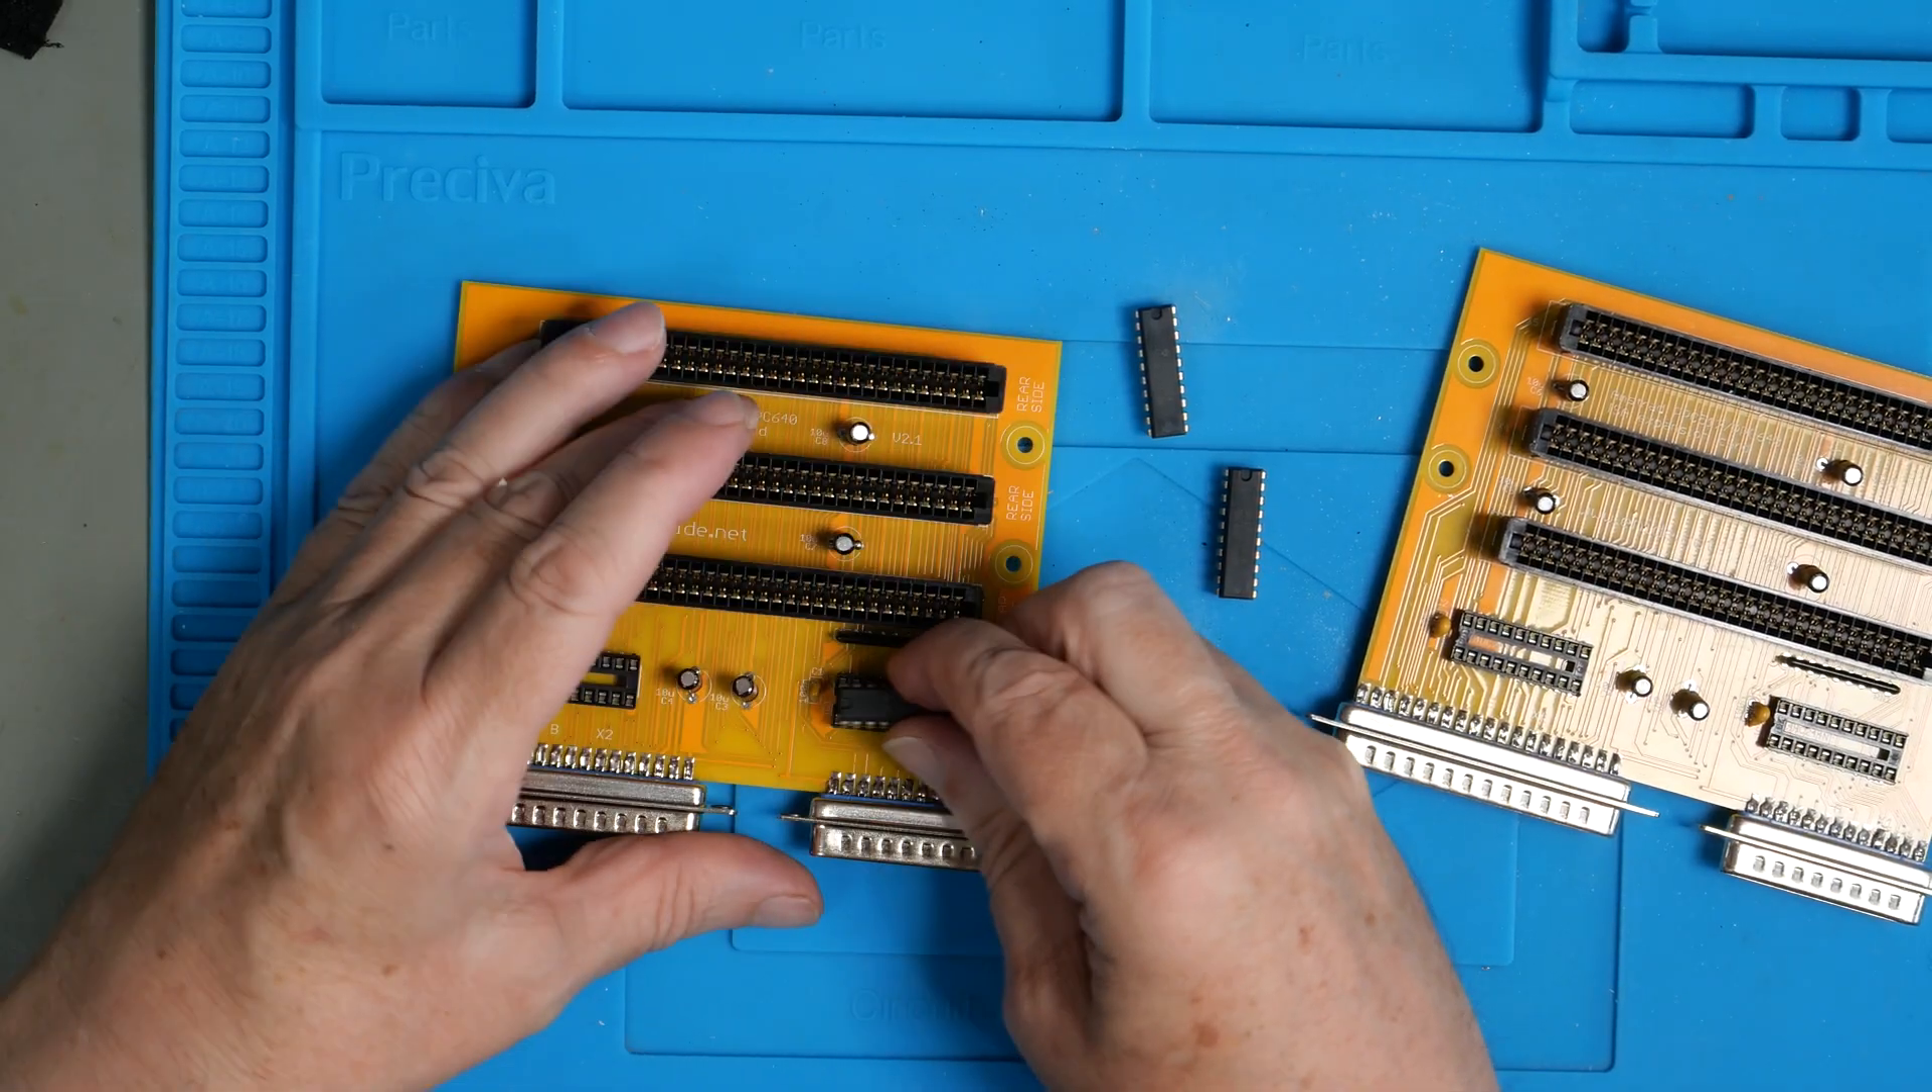The last thing to do is put the chips in.